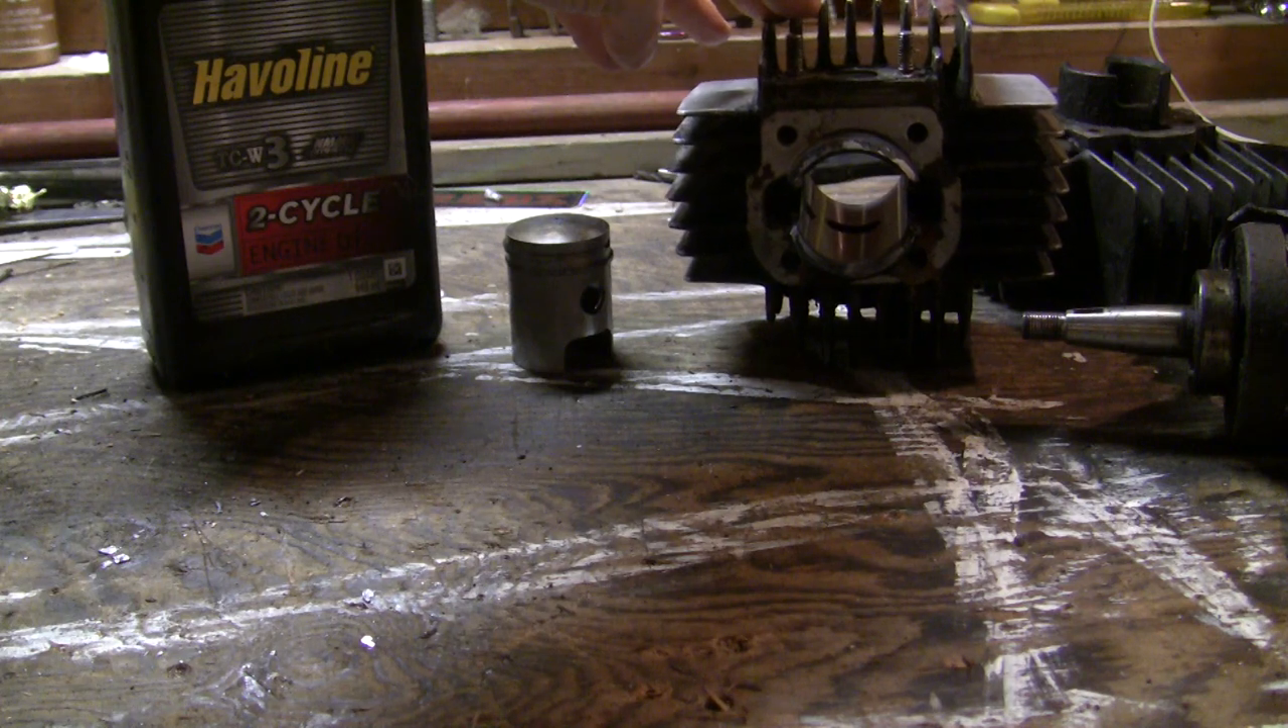This is the cylinder and piston that came off of the Maxi N and I just removed them to put the kit on.